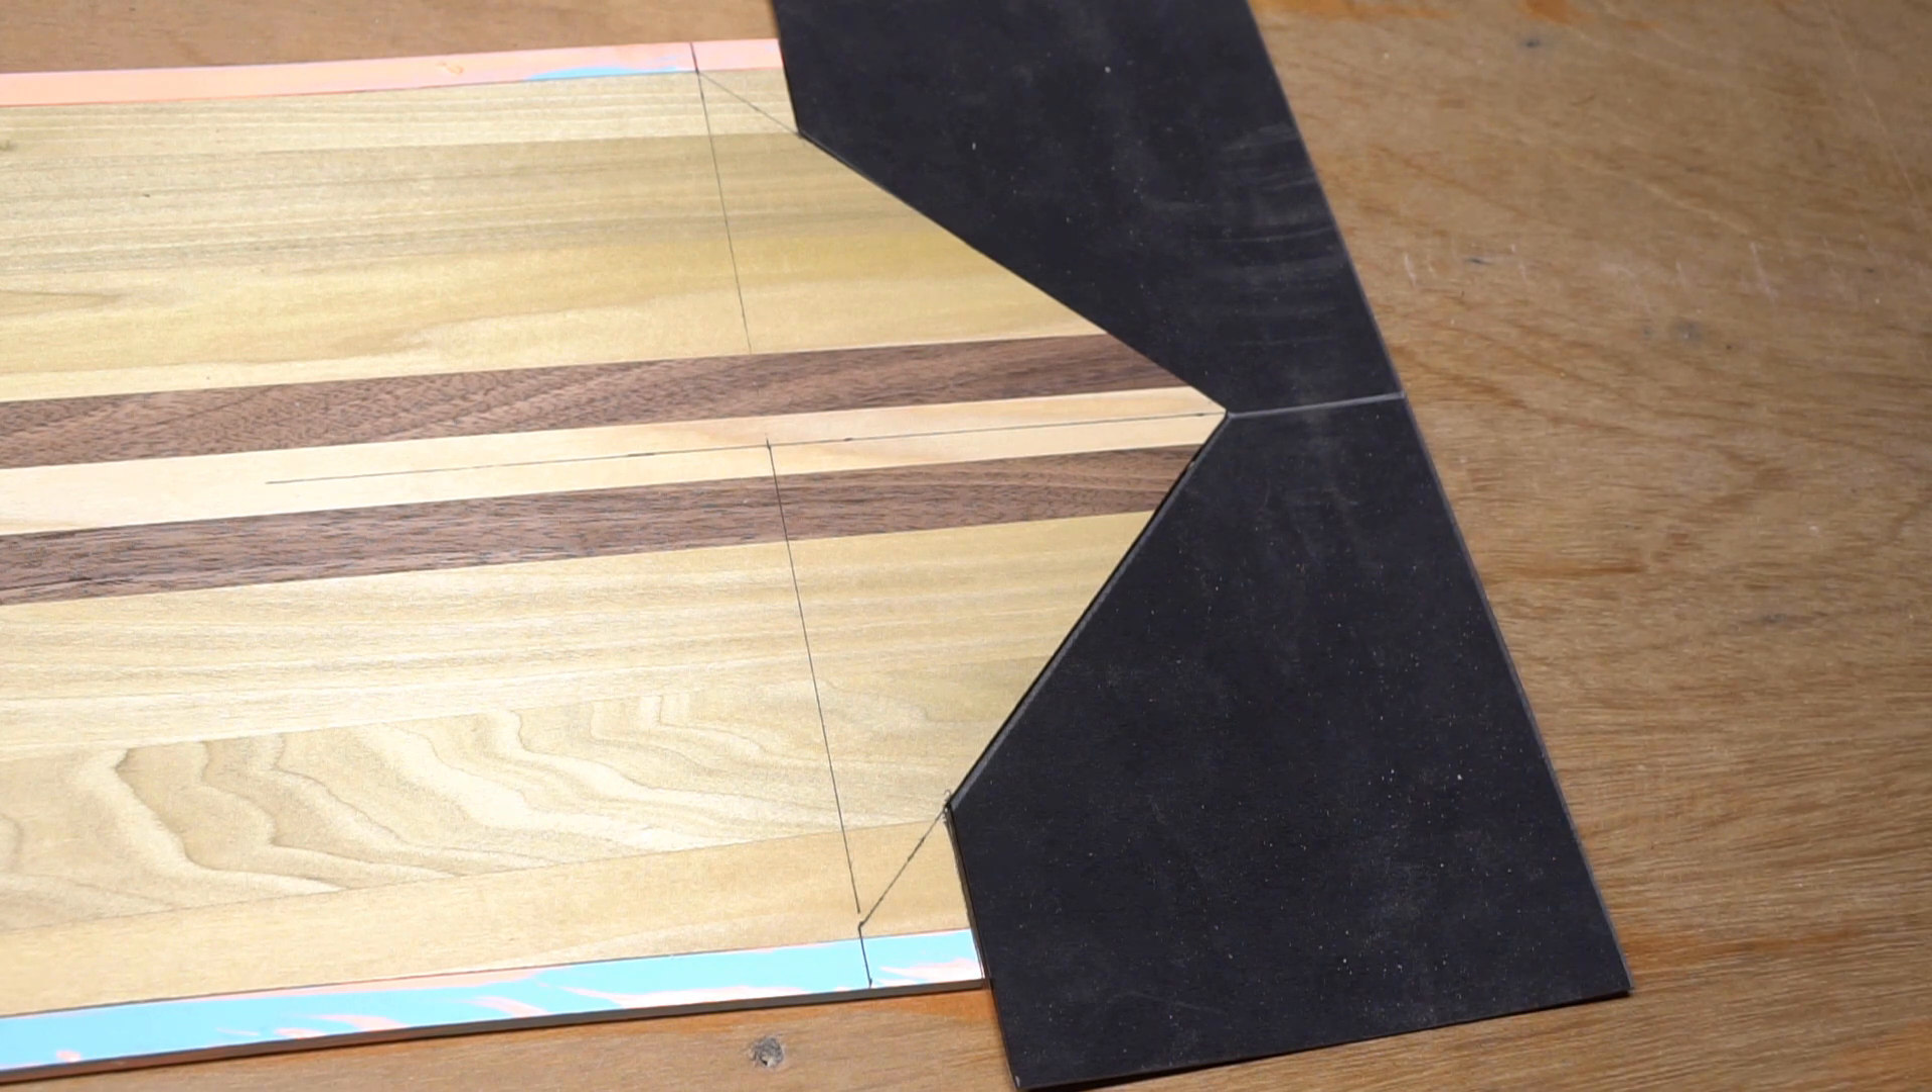And now my nose and tail materials seat nice and snugly into the core.